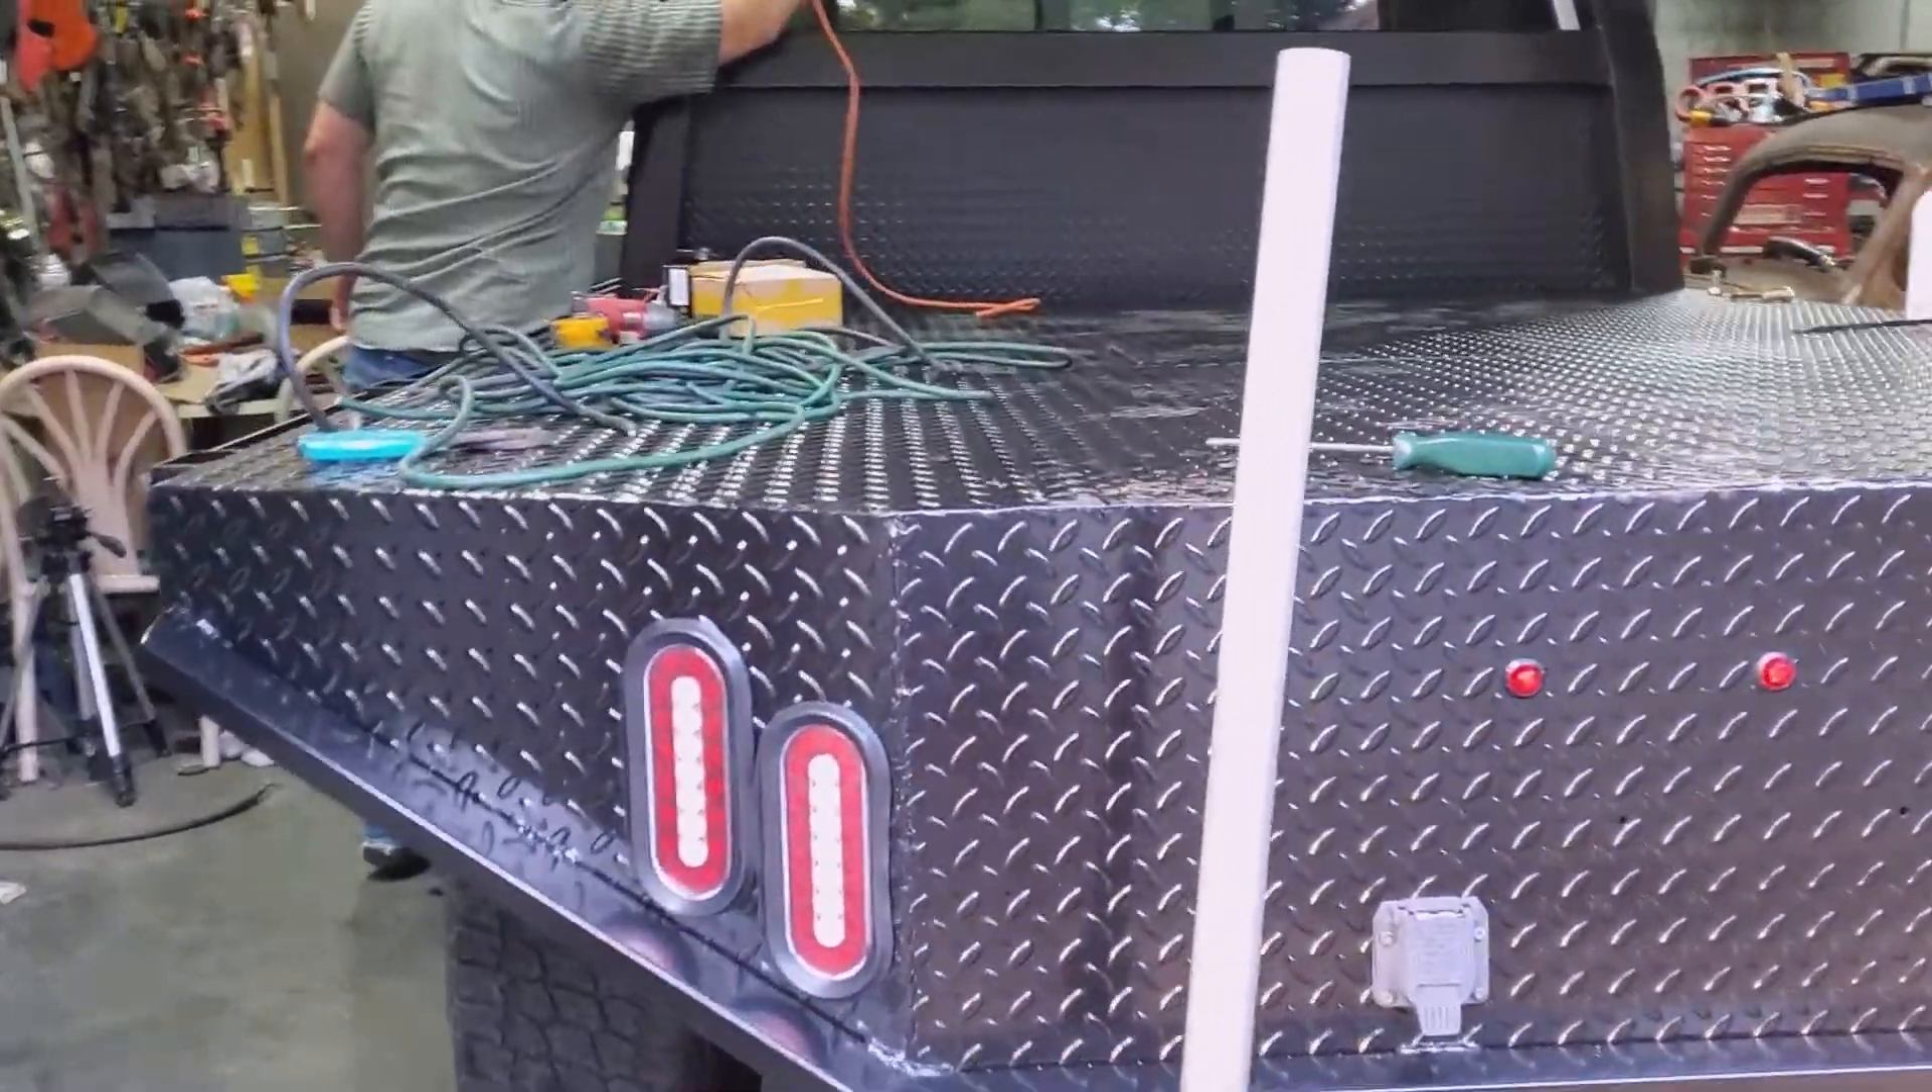All right so we've got the flatbed painted and we've got the lights in they look very nice.